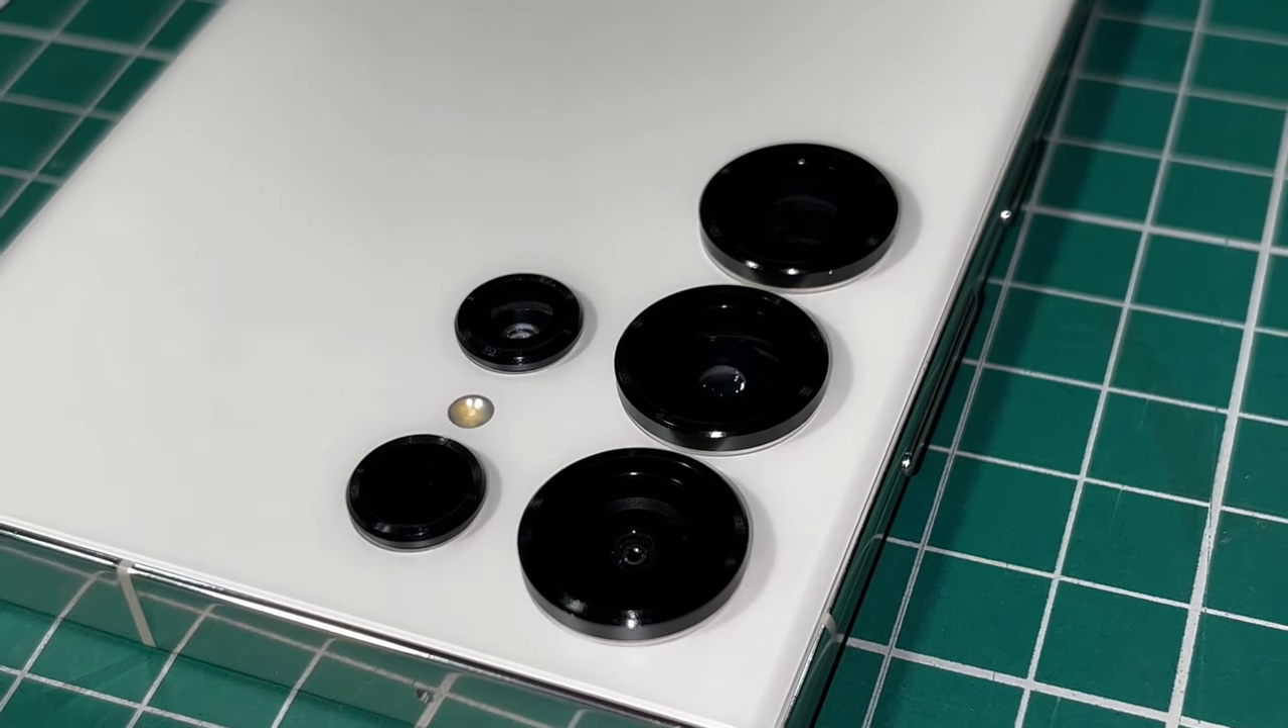So now at the final stage, we'll just remove the case from the lens covers and you can see how beautifully the lens, camera lens protectors are attached with our Samsung S23 Ultra.